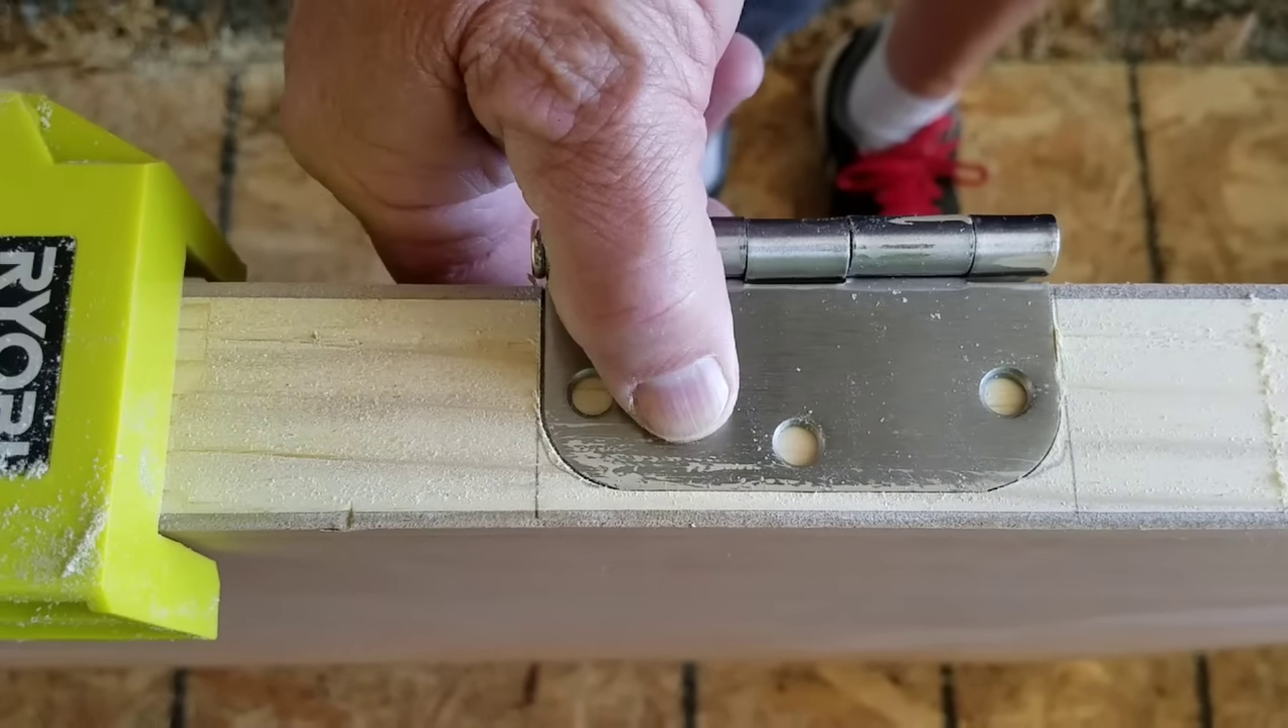And our hinges should fit perfectly. Right here in that area. And they do.